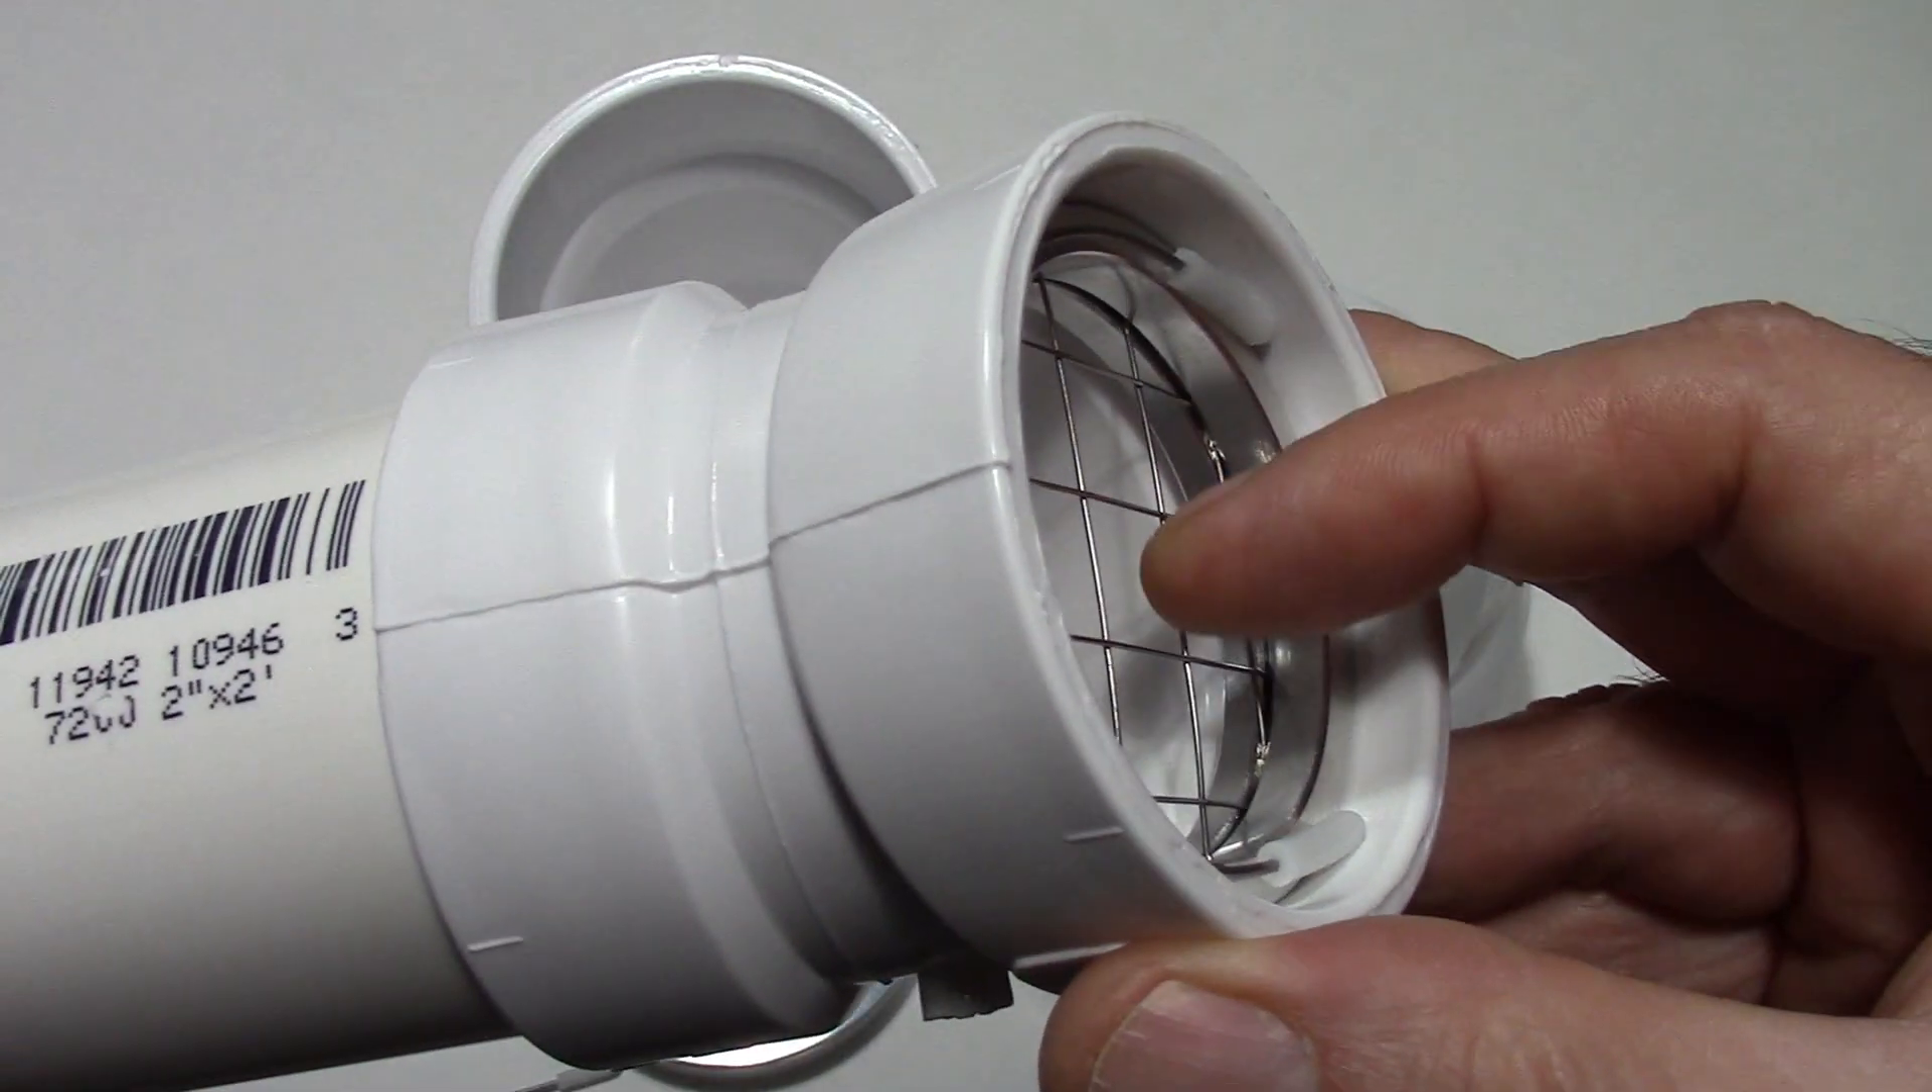This being a two inch vent termination hub and two inch pipe, our PVS RS 2 is installed. You'll see it right there.